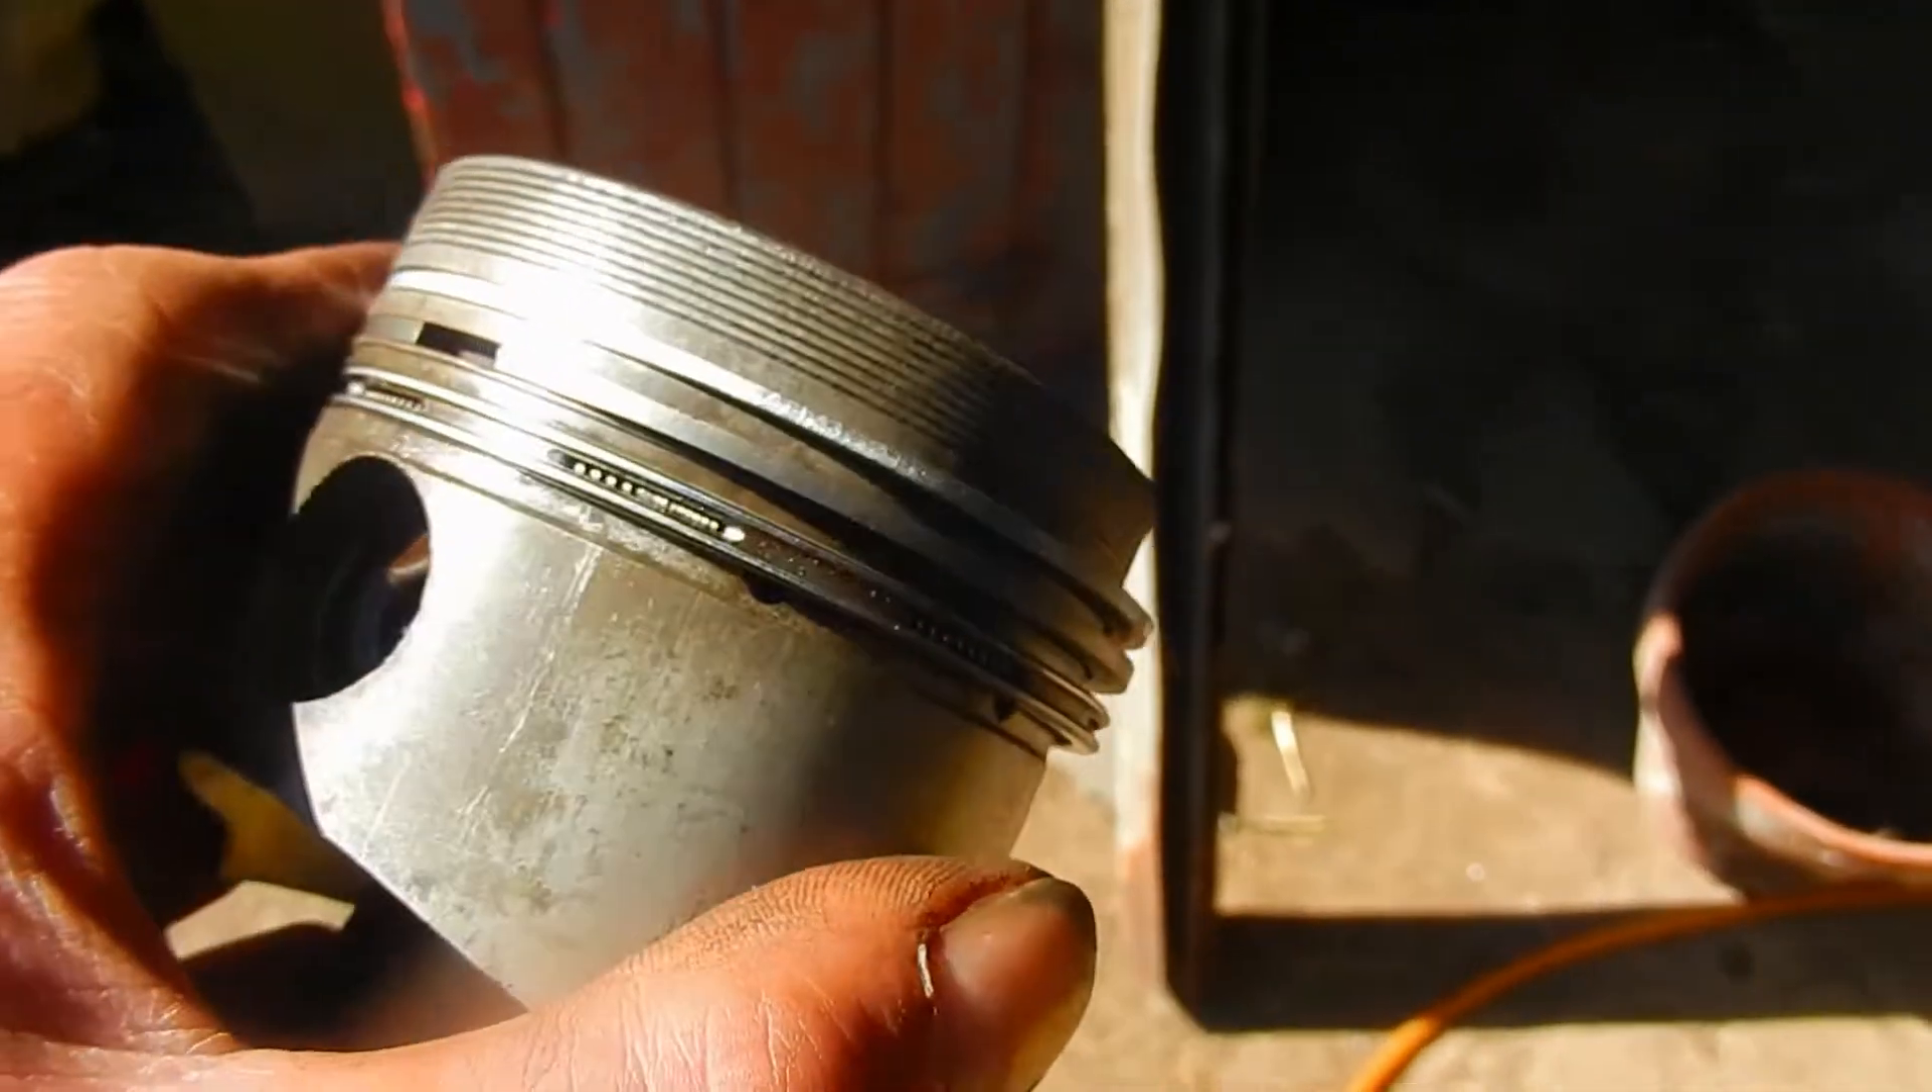The rings are back on.